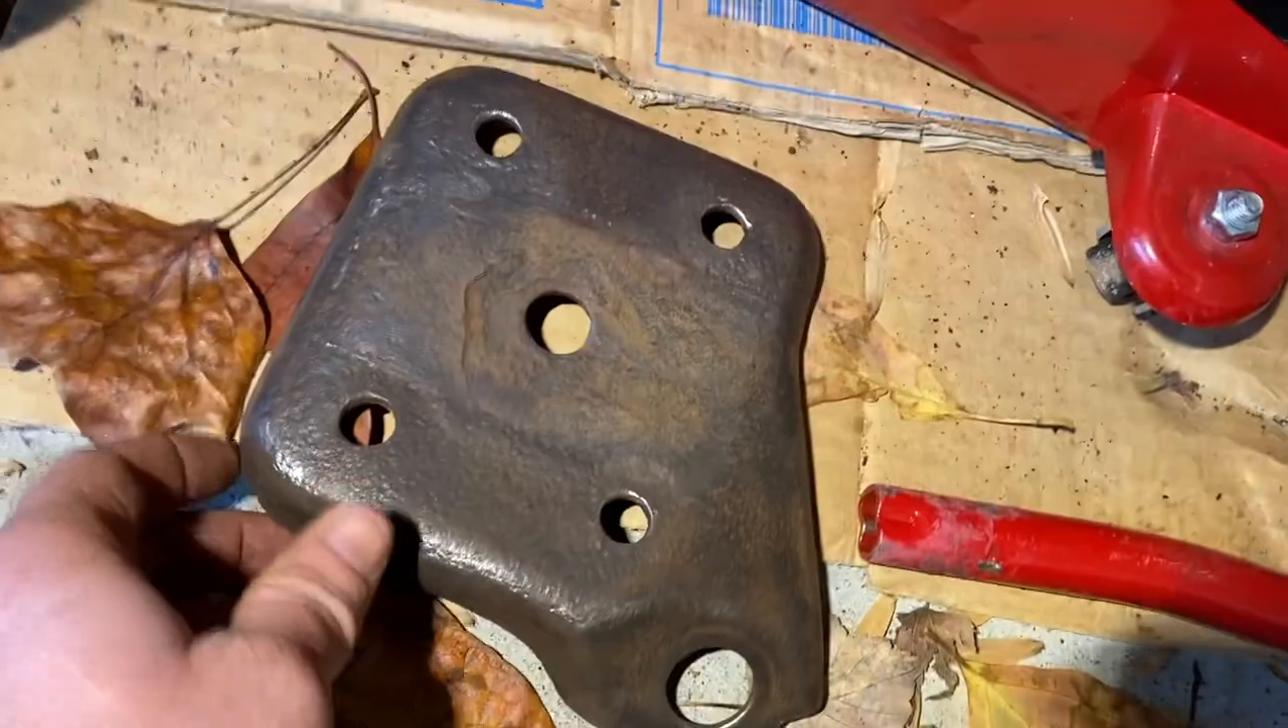I've got the bottom plate off.